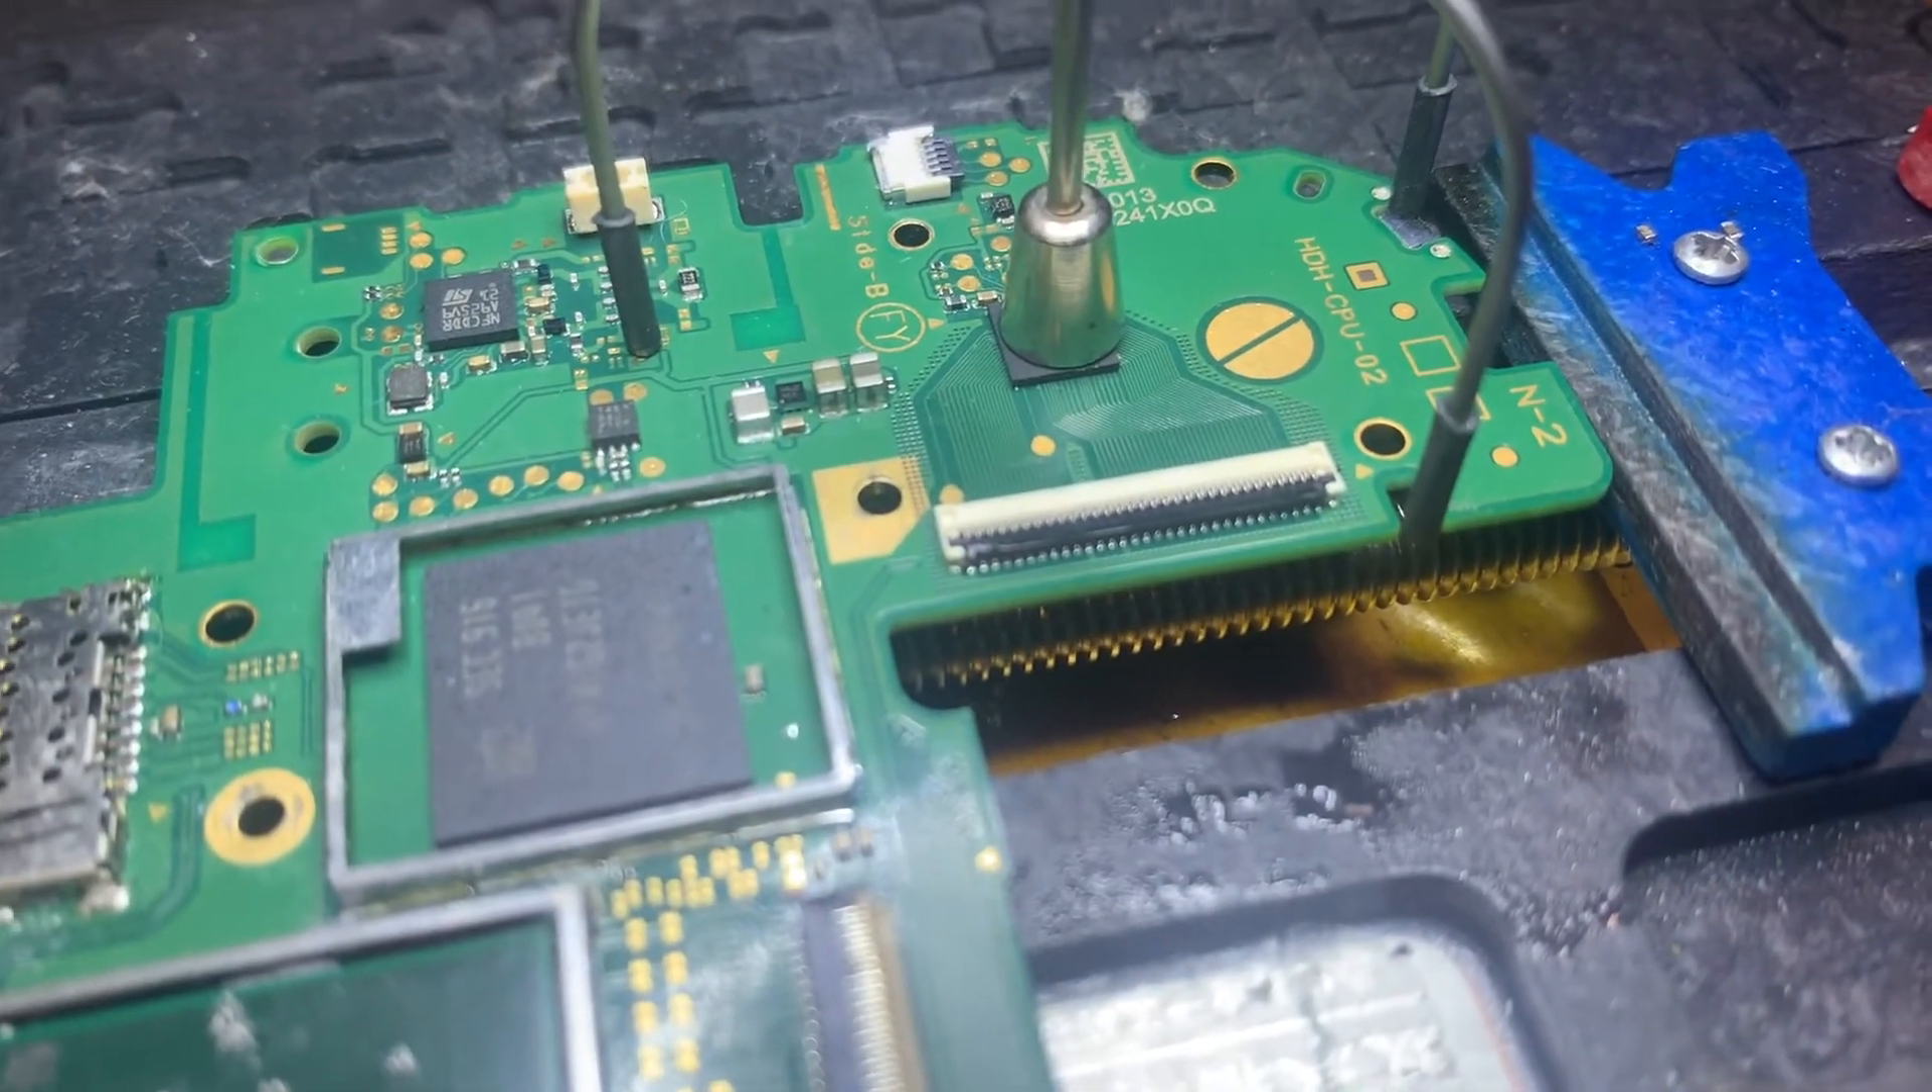And as you can see, the suction cup is attached to the IC.